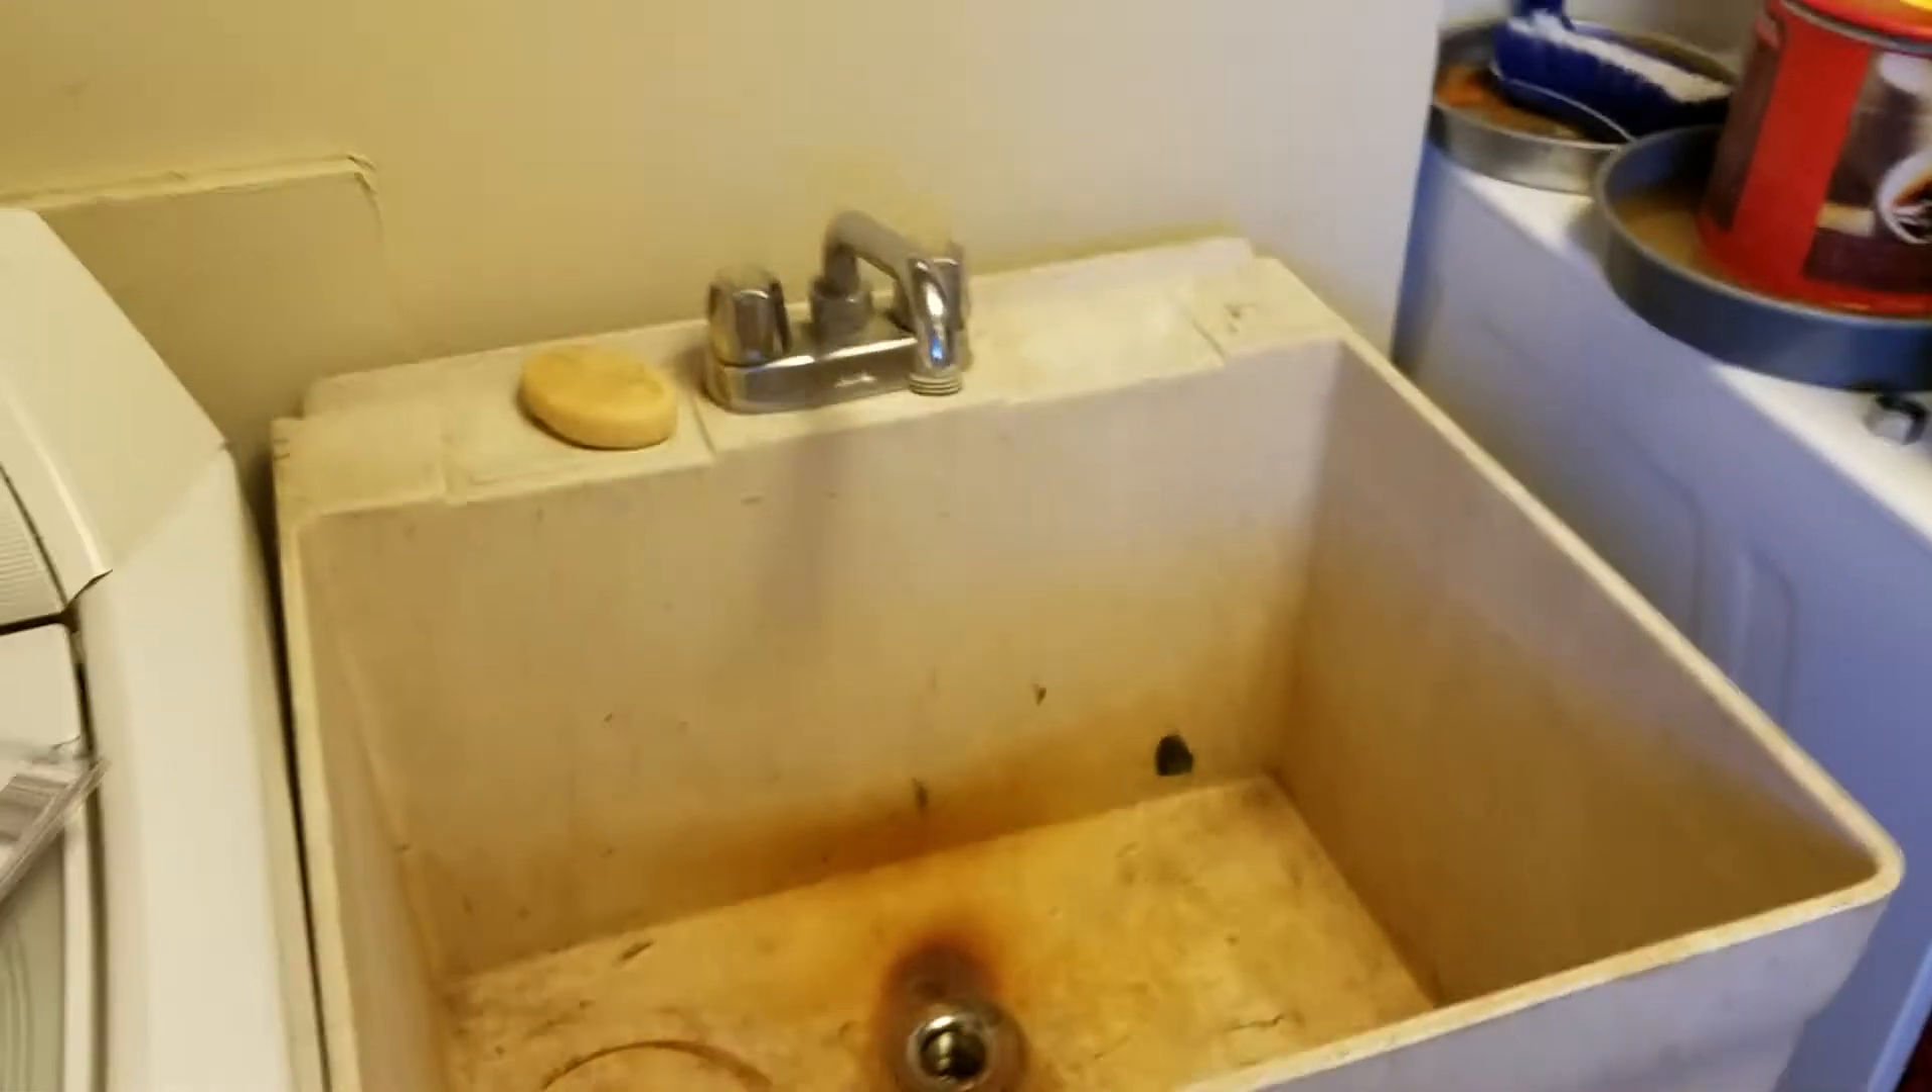Okay sink basin is in.